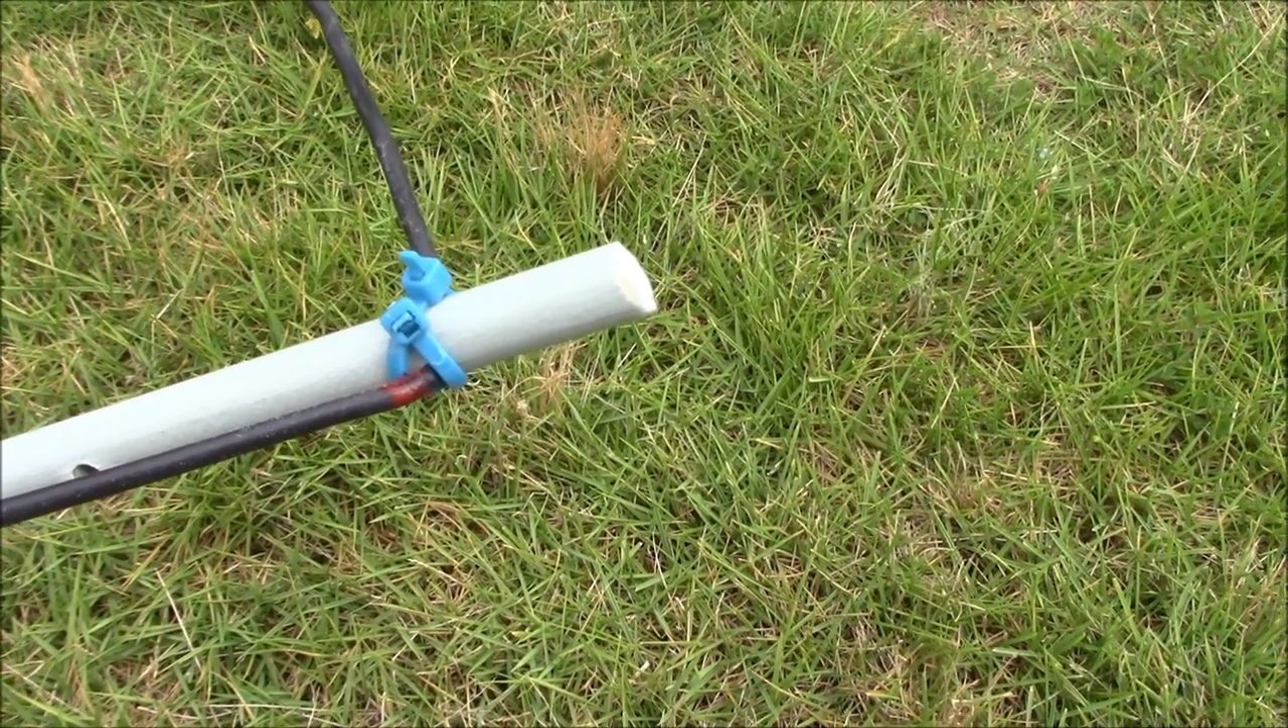I drilled holes and i run the wire through the fiberglass pole then i tie it down with a couple of wire ties and this keeps my measurement accurate all the time.